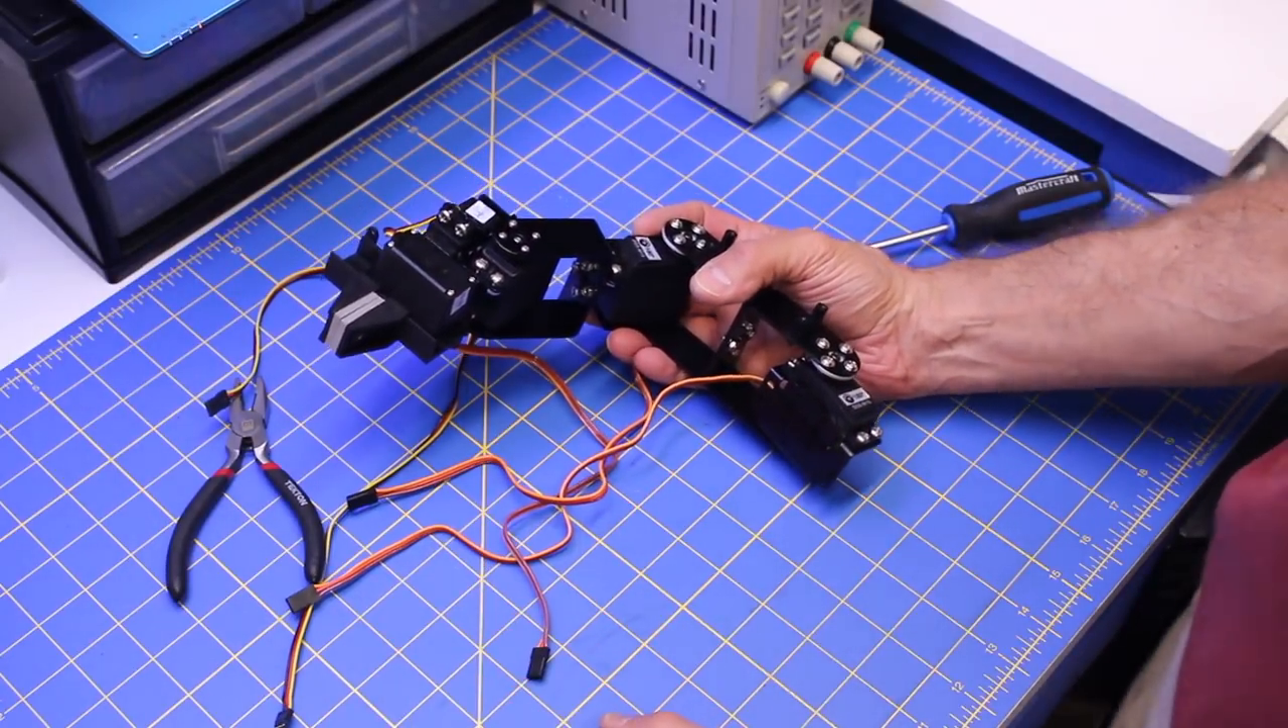We have got an assembled five degree of freedom robot arm.